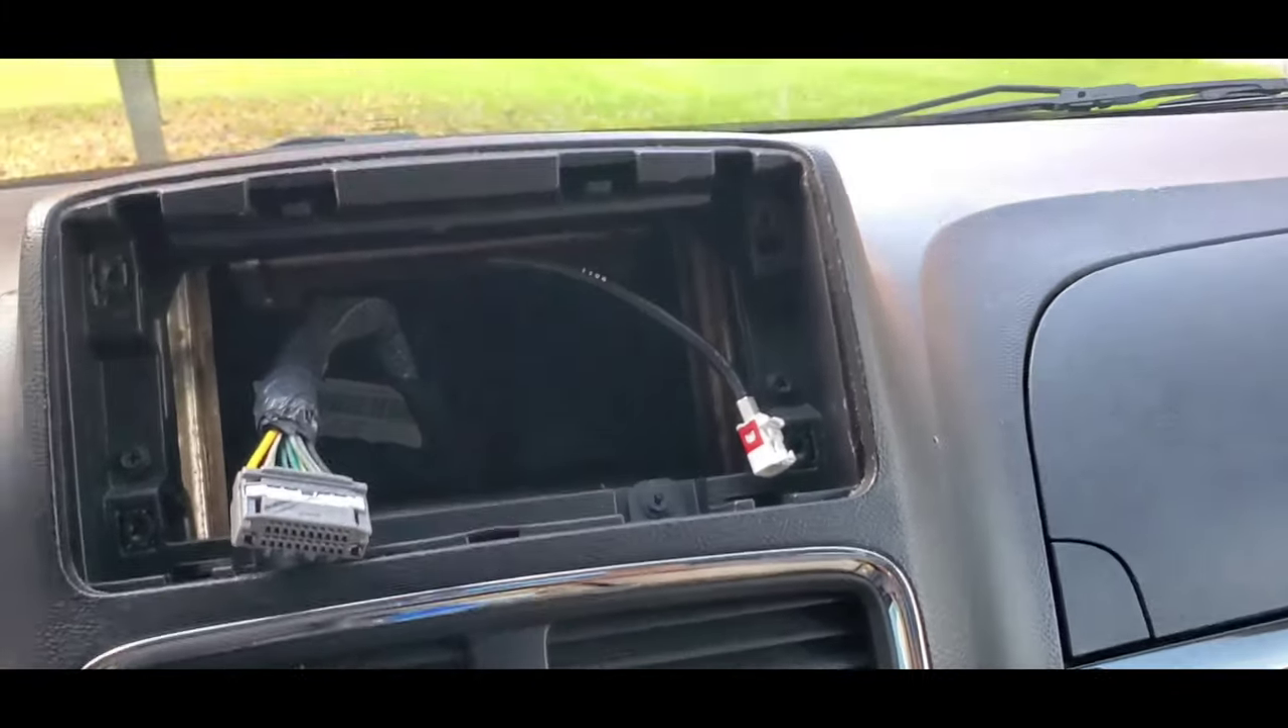So basically we have the radio removed completely.